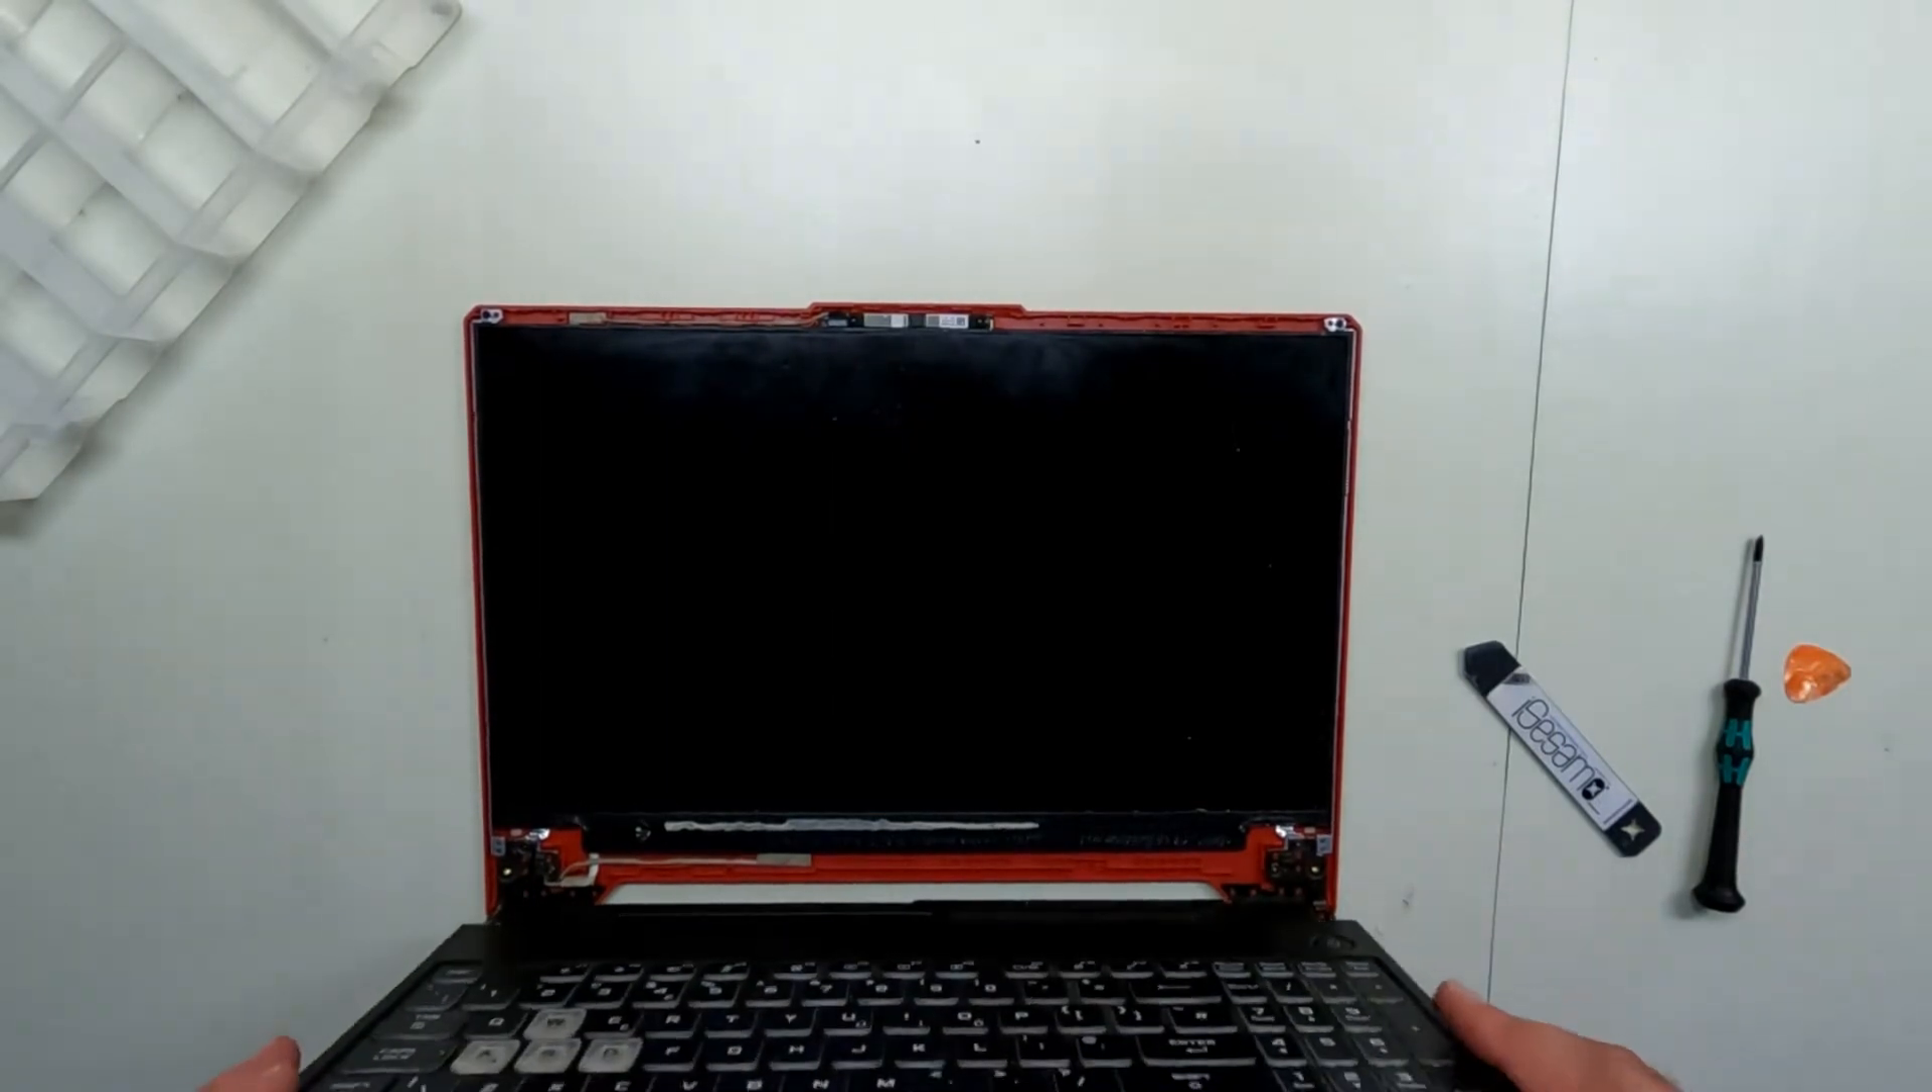Okay so we have the bezel and the bezel is off now we have to take off the screen.